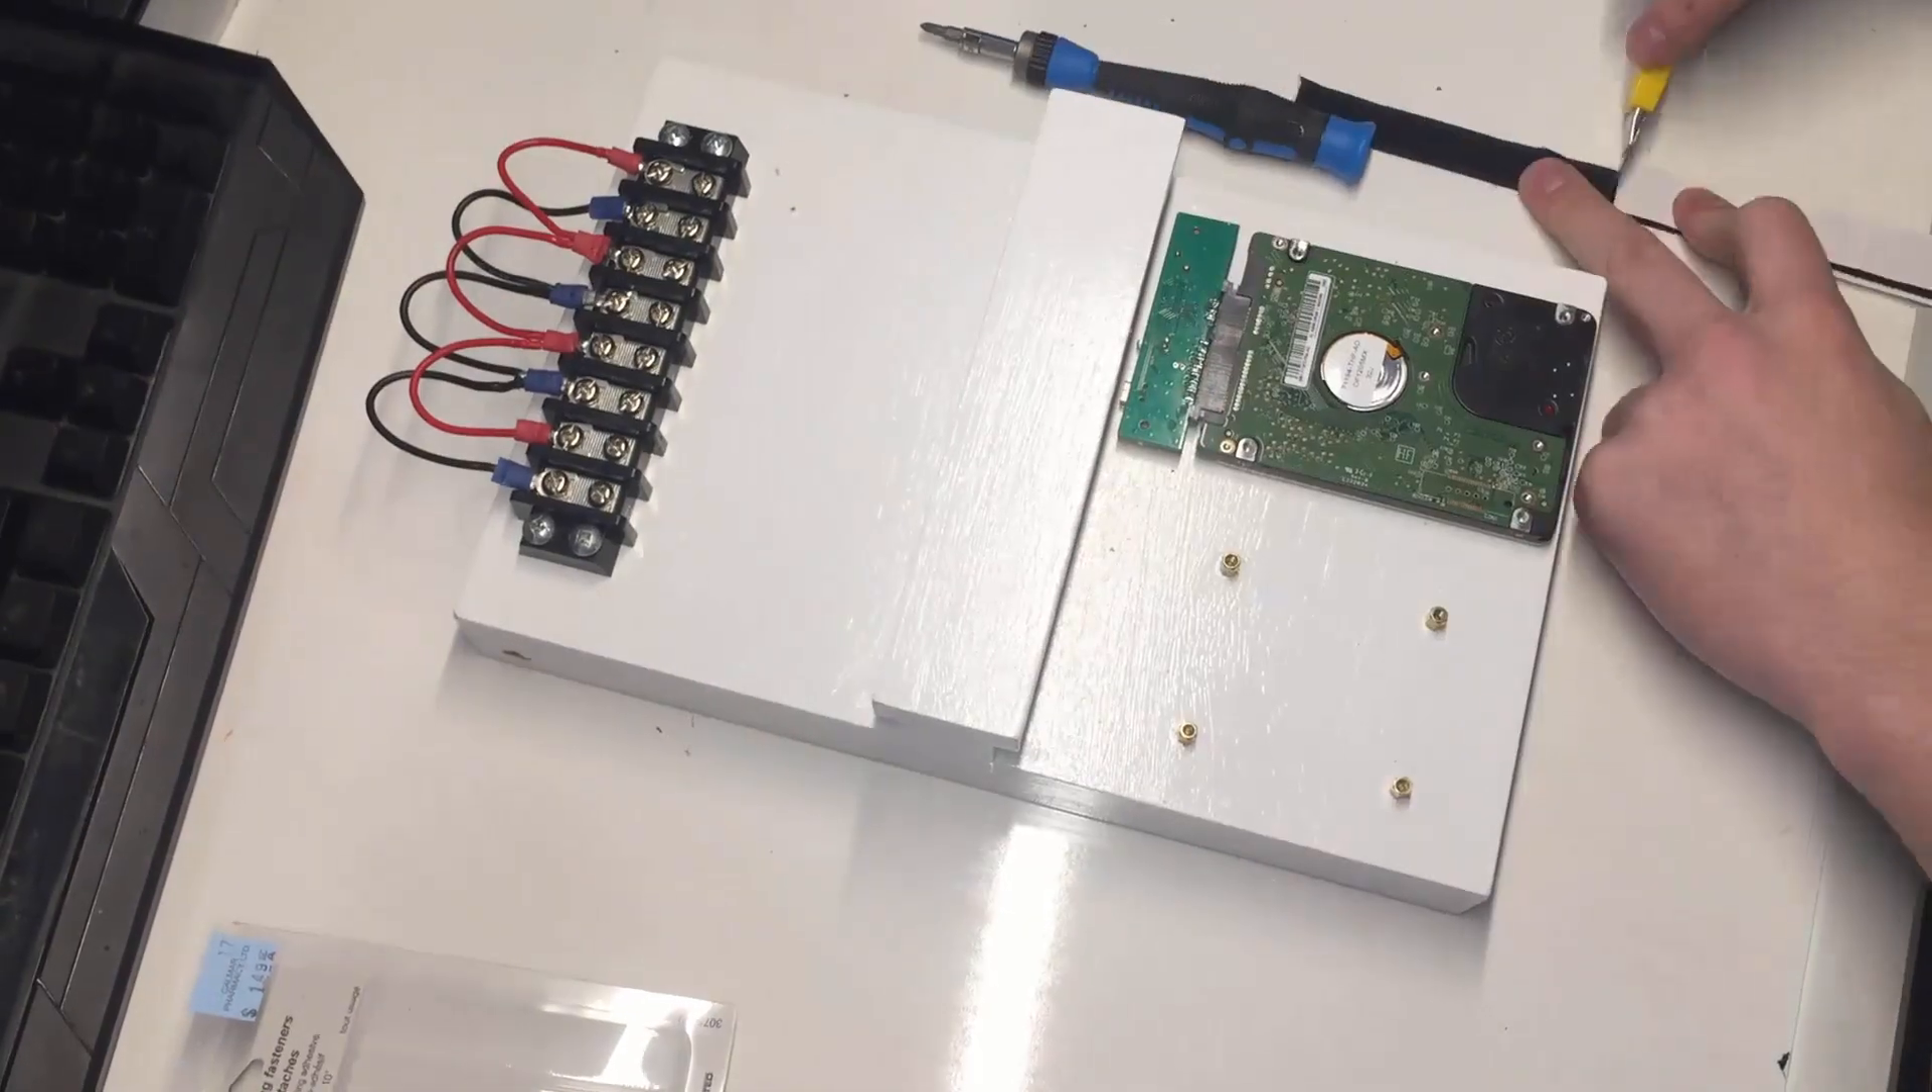Starting with the already assembled terminal block, I screwed it down to the holes I drilled when building the box.